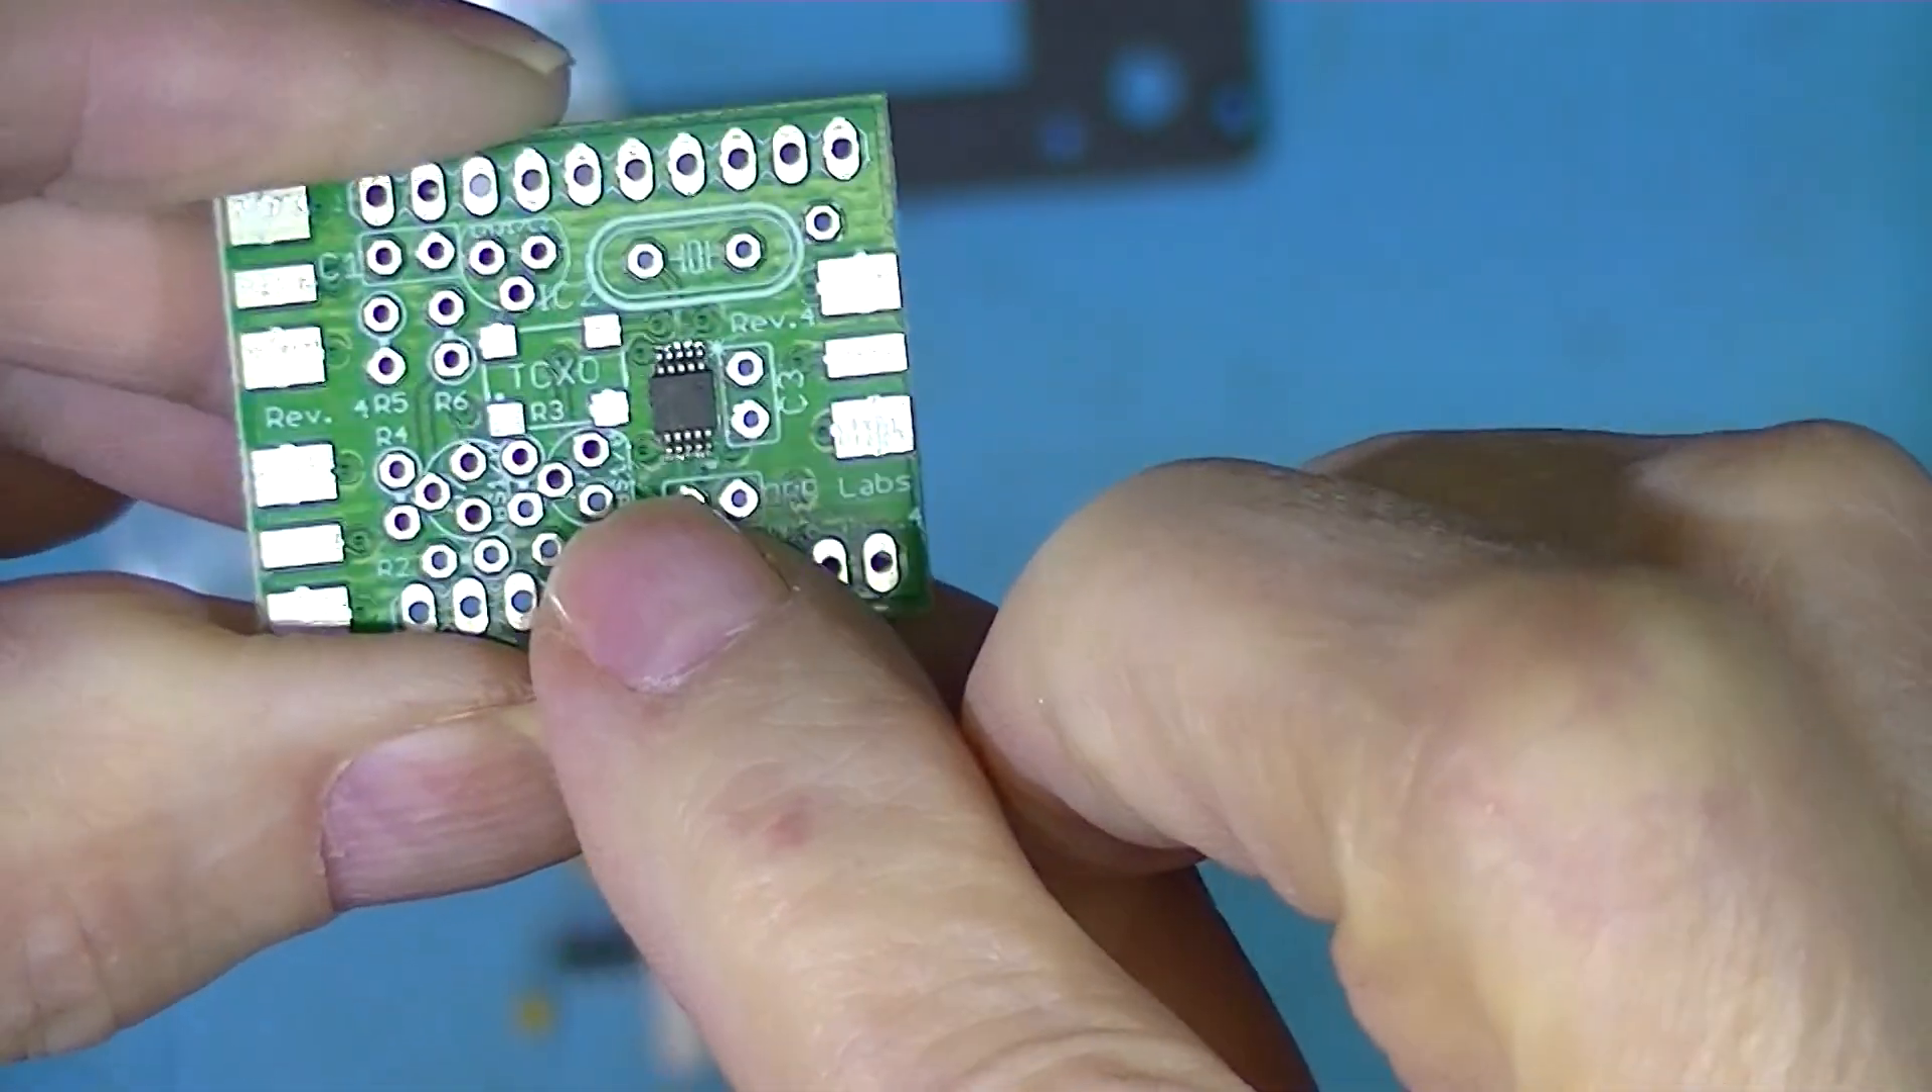There's one printed circuit board, and the small integrated circuit, the surface mount part, has been installed.